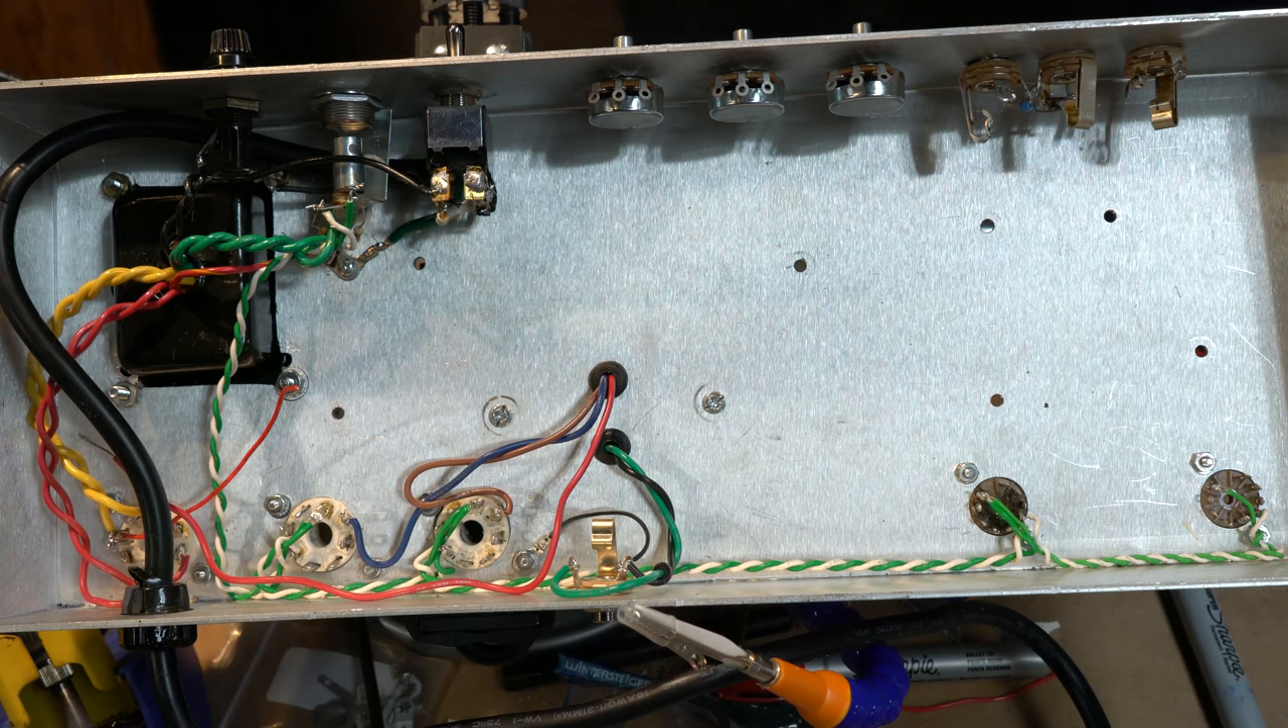We now have everything hooked up except what connects the board to the chassis to the different spots.